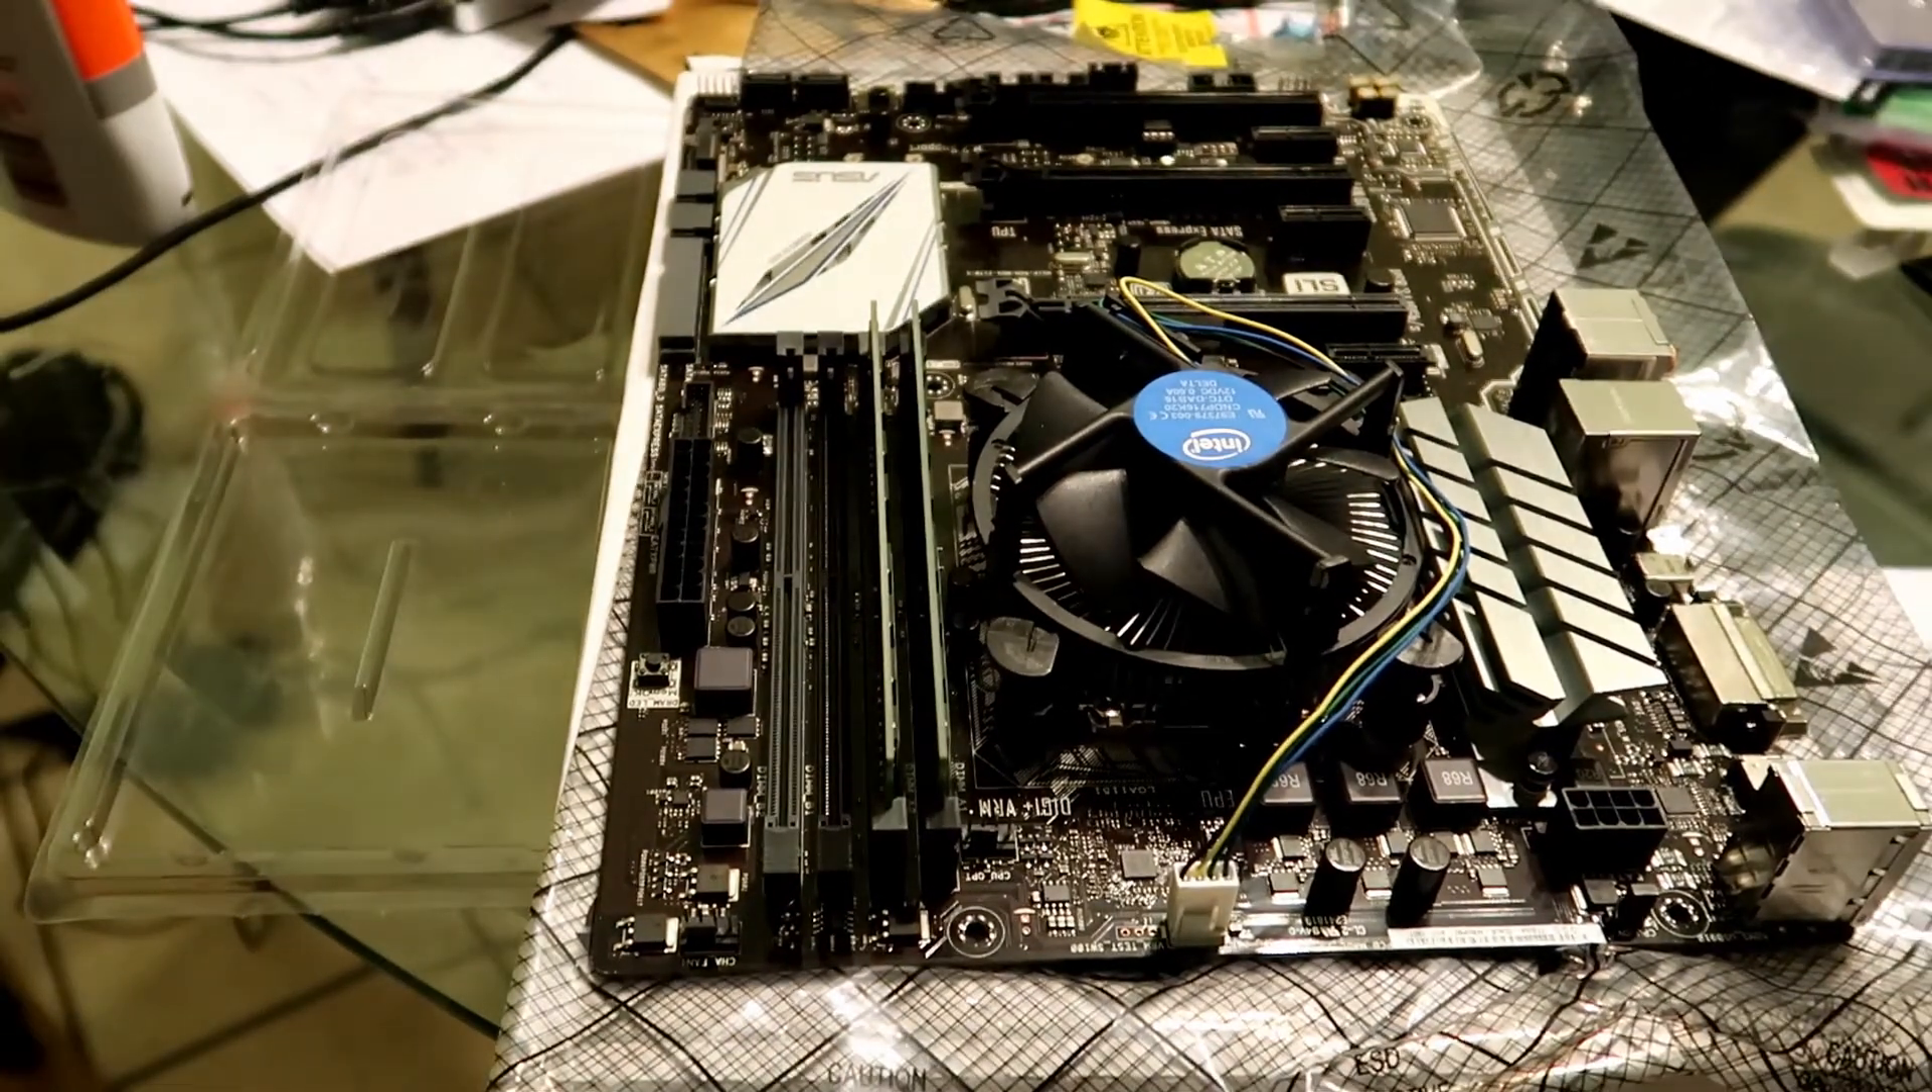Press down nice and firmly. There you go. So our RAM is installed. So it's really not too hard to install RAM.